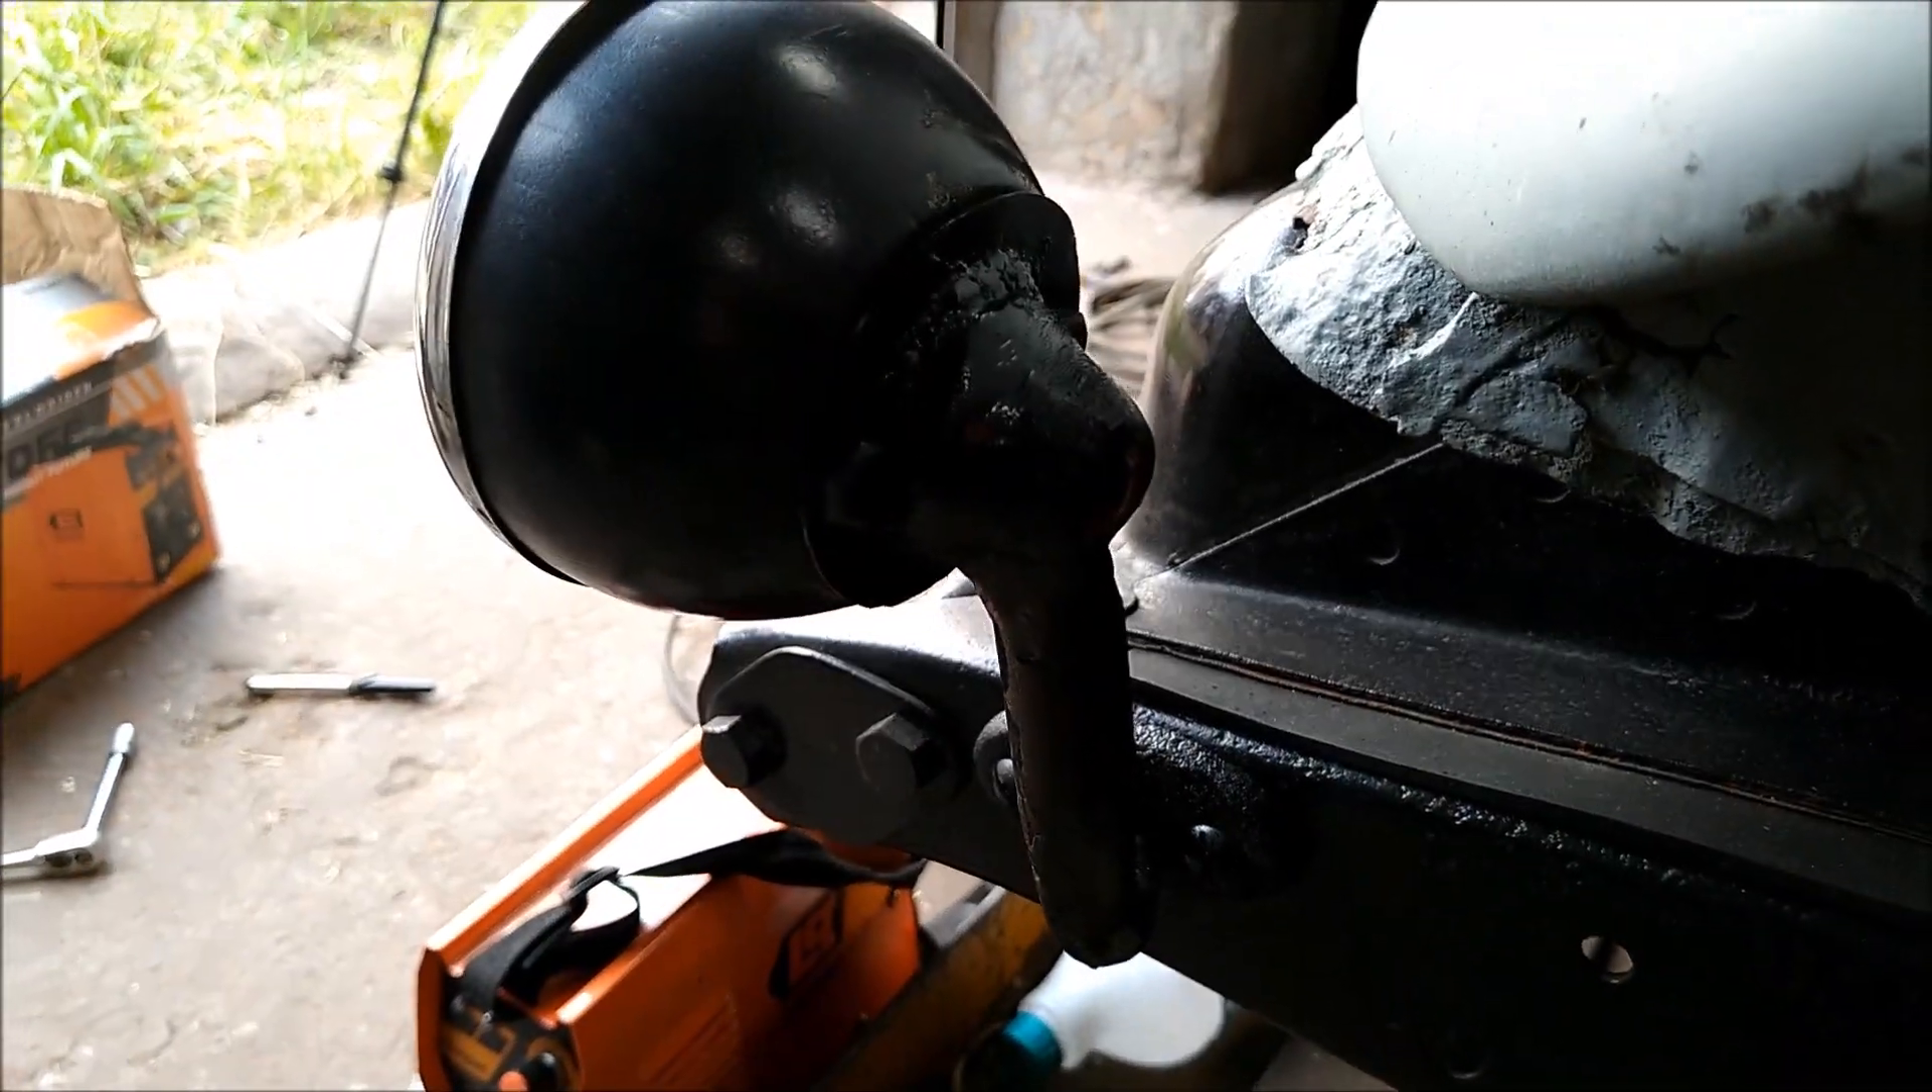Acá tenemos el farito completo, ya abulonado, ahí estamos.